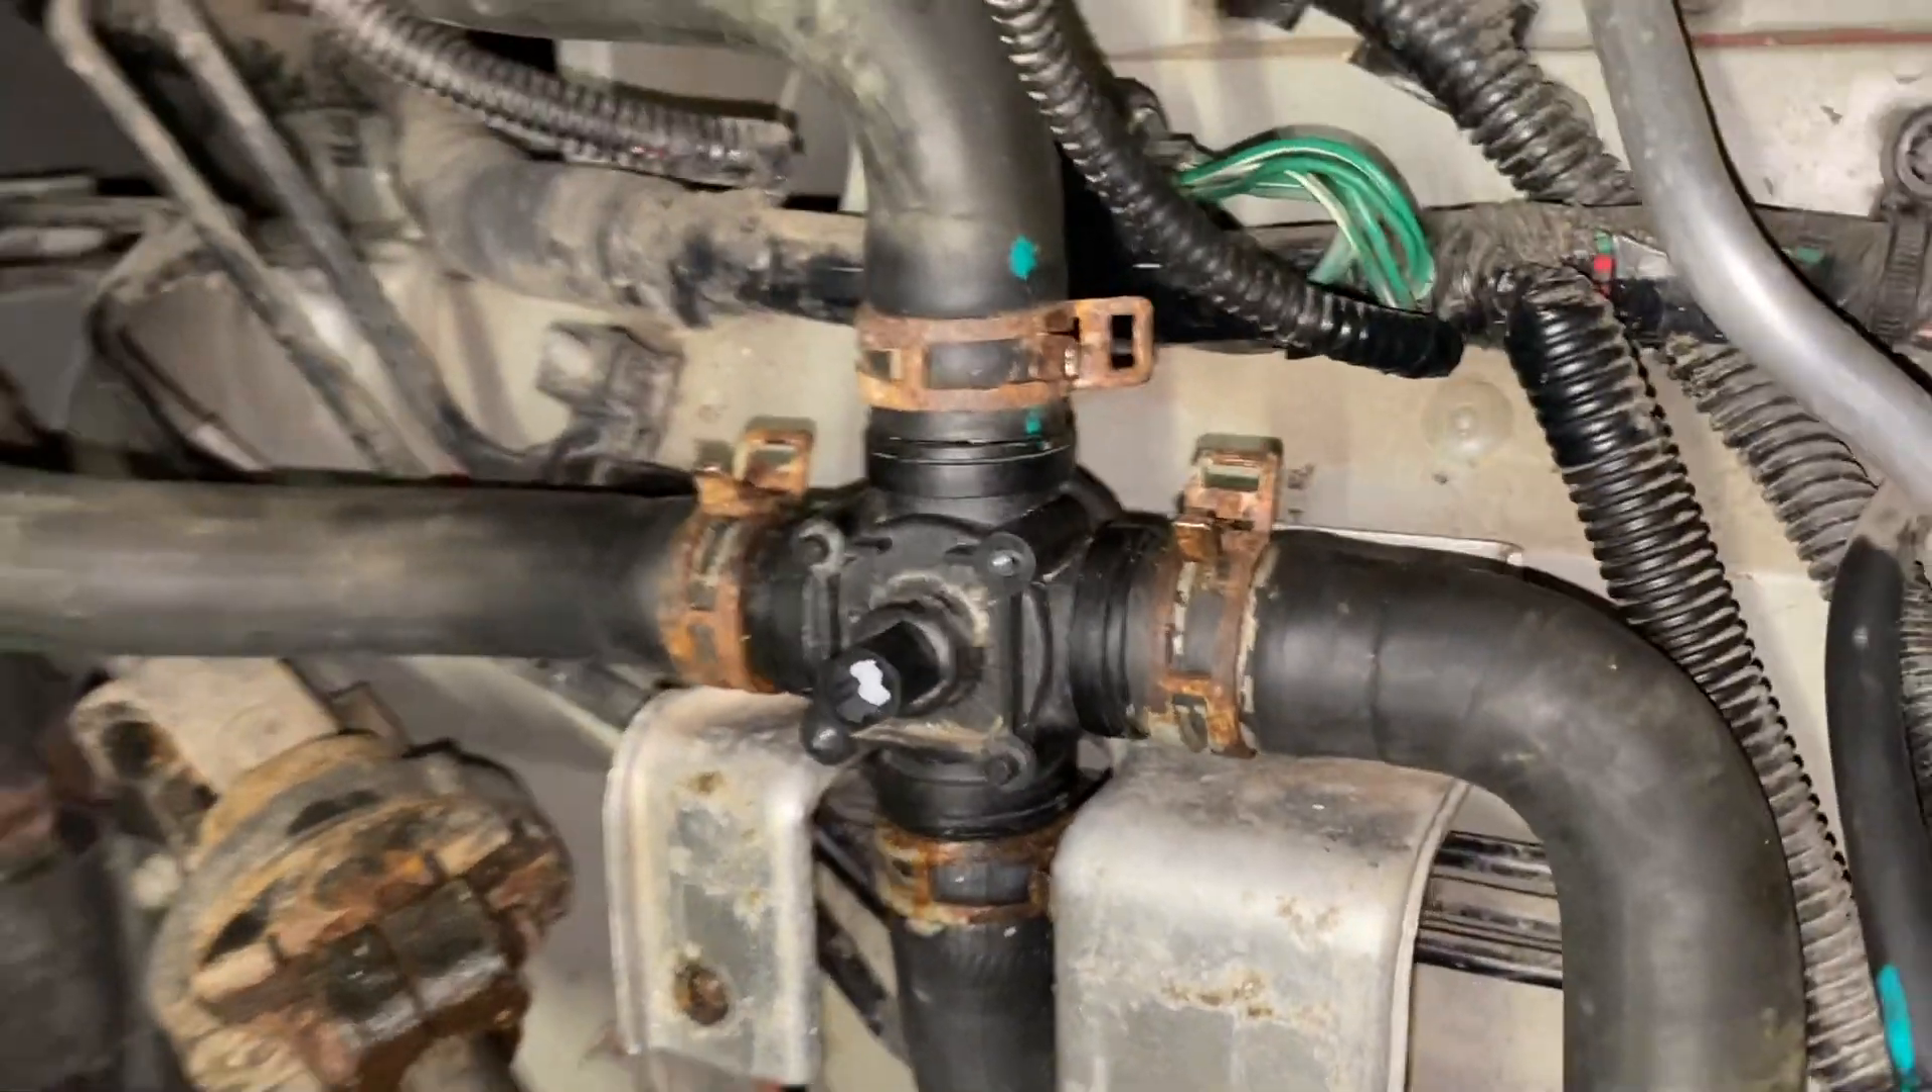Все протерто, сухенько, хомуты на месте.